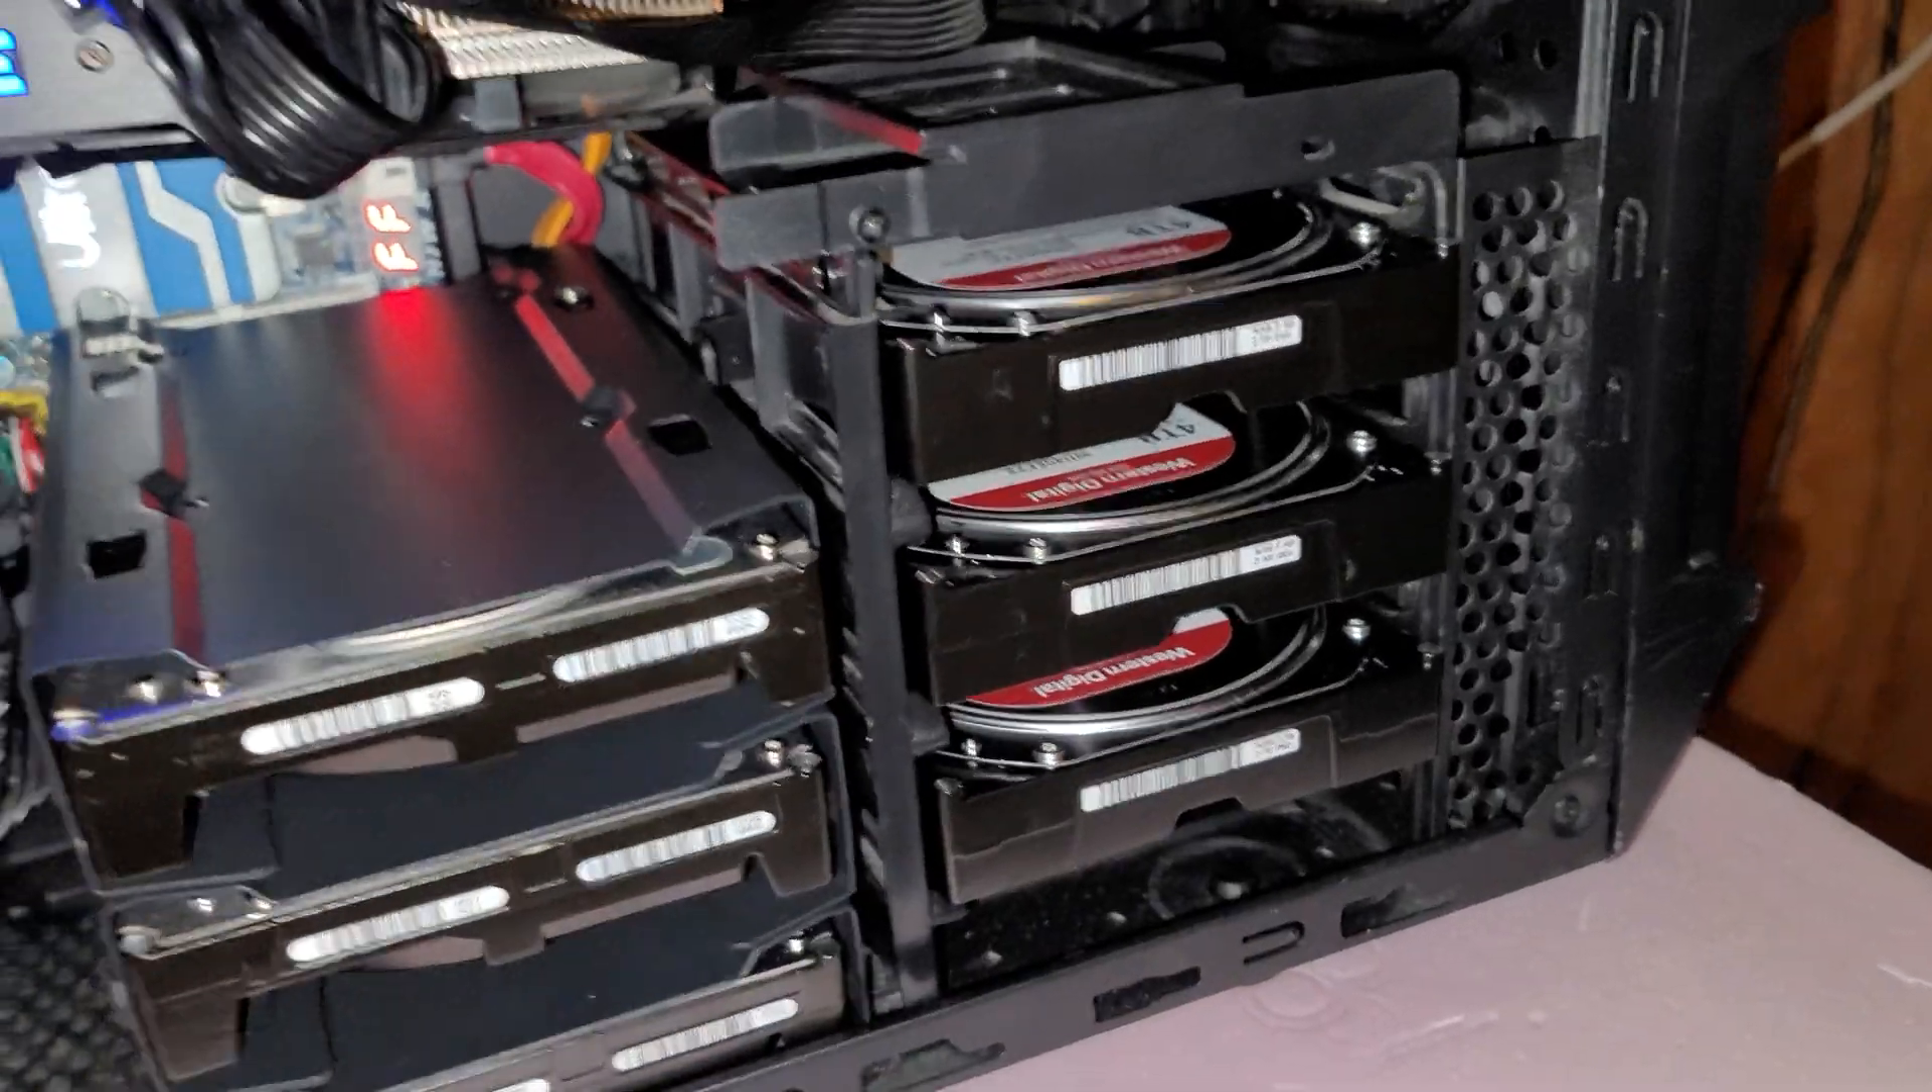The nice new Western Digitals I have securely in the cages here.